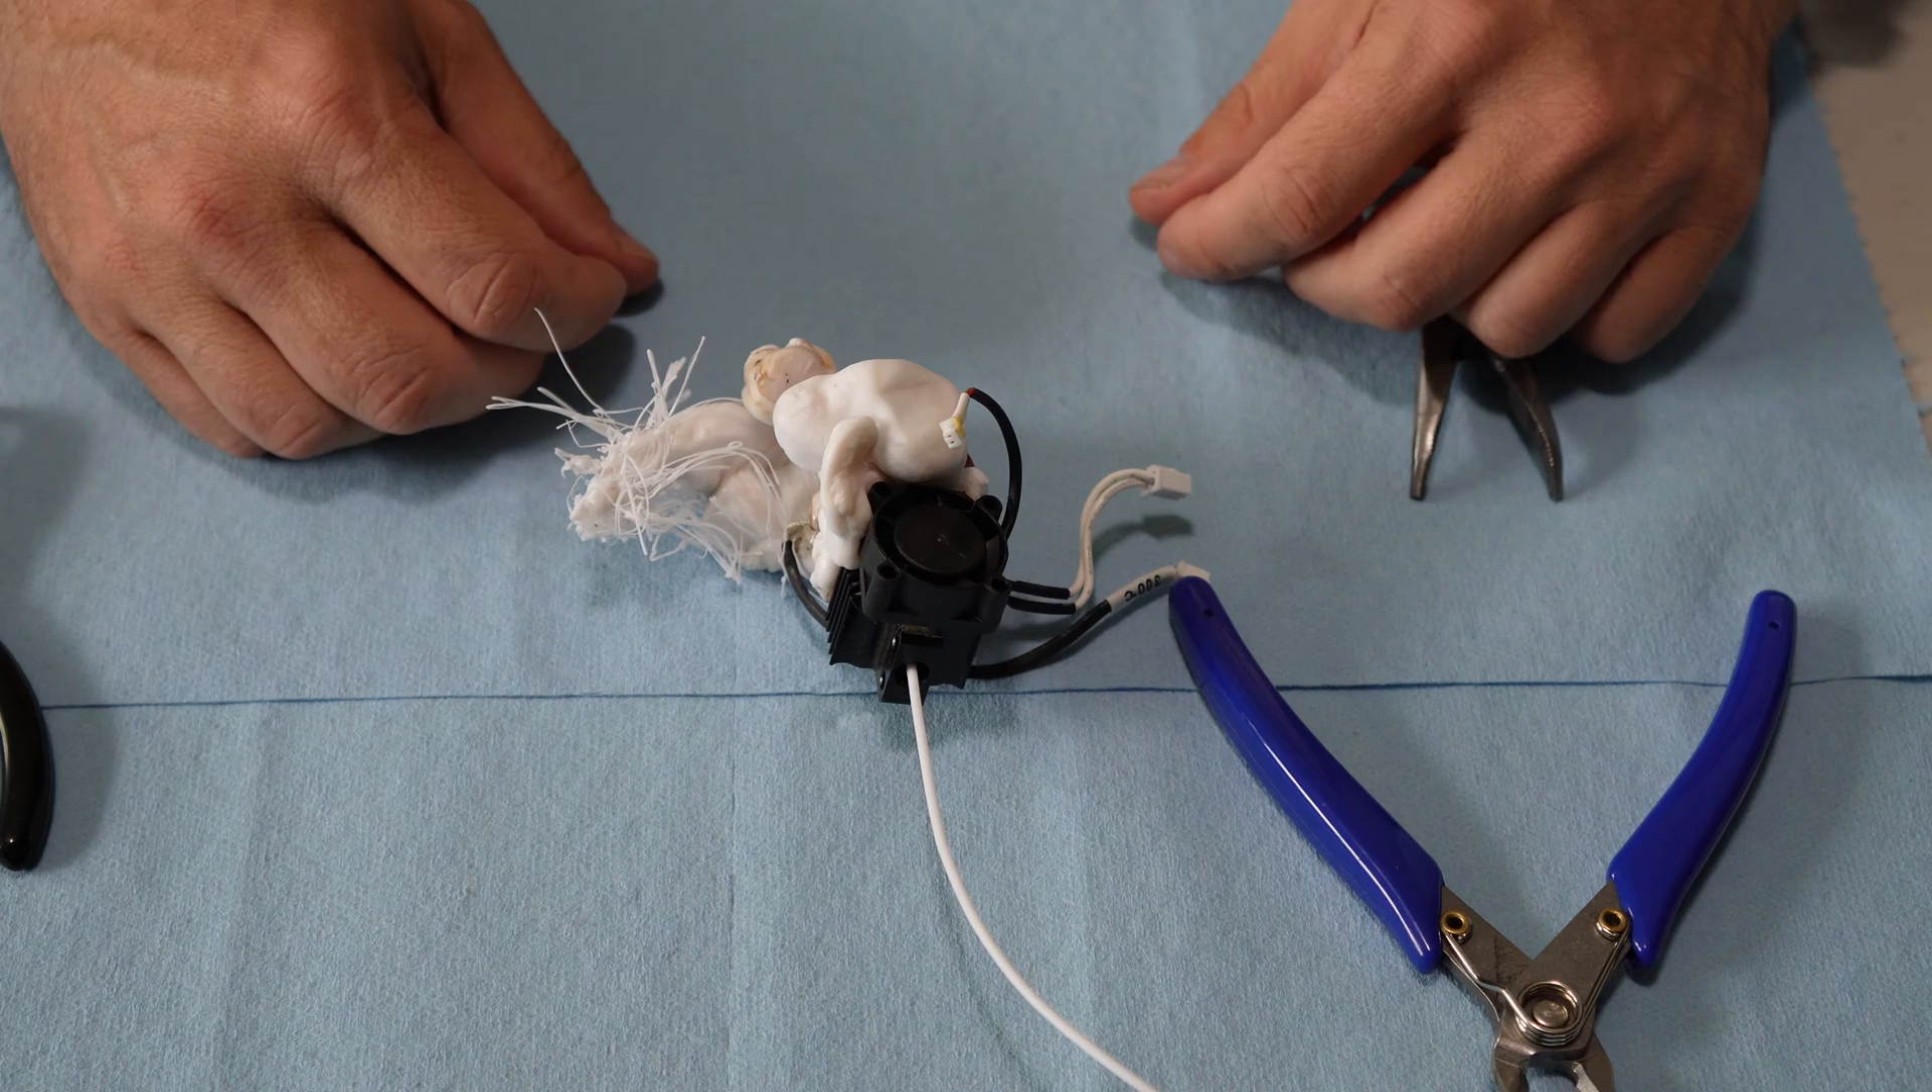We have removed the entire hotend with the blob of death attached.